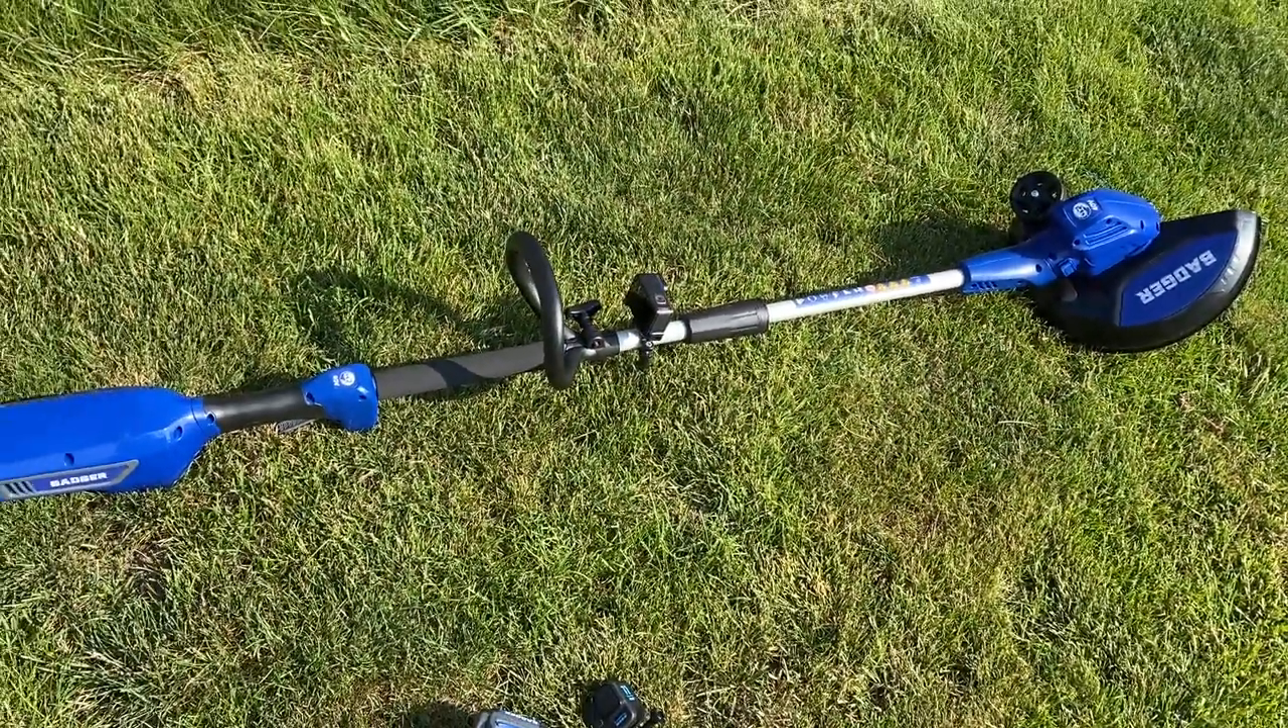But here it is, the trimmer's all put together and ready to go.